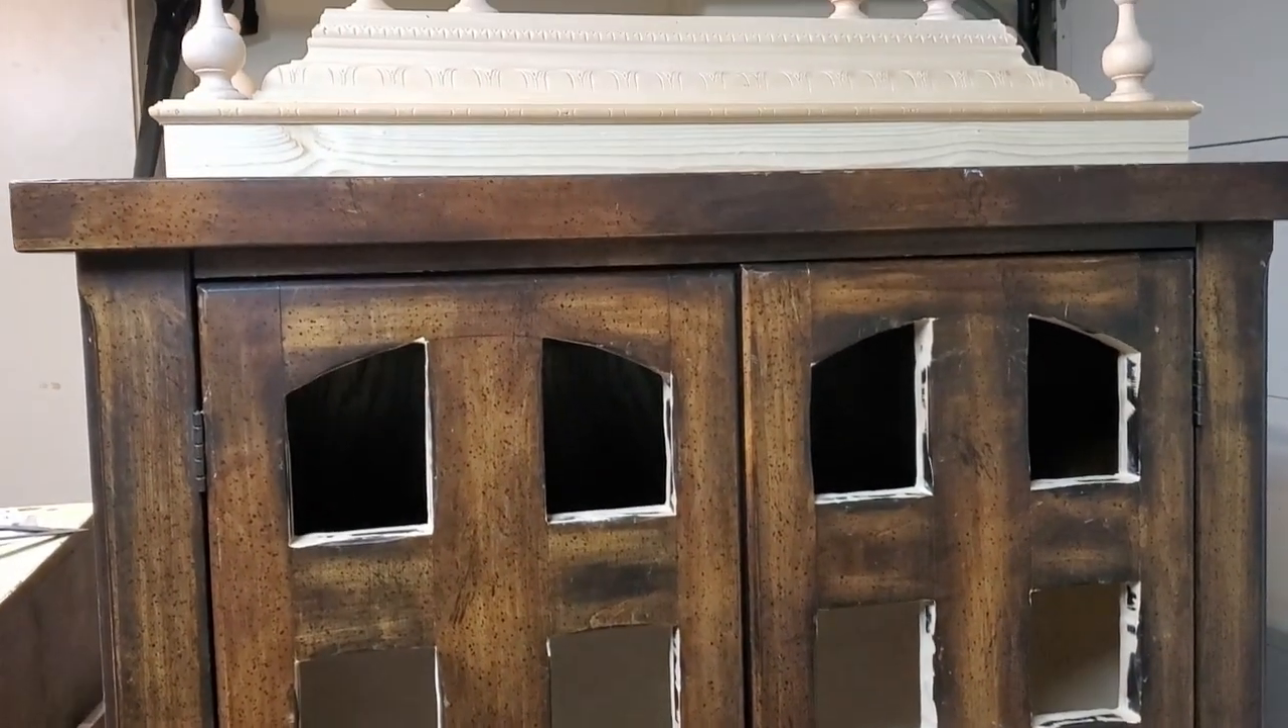Once the filling and sanding is done, I have attached the door back to the cabinet and it is time to paint it.